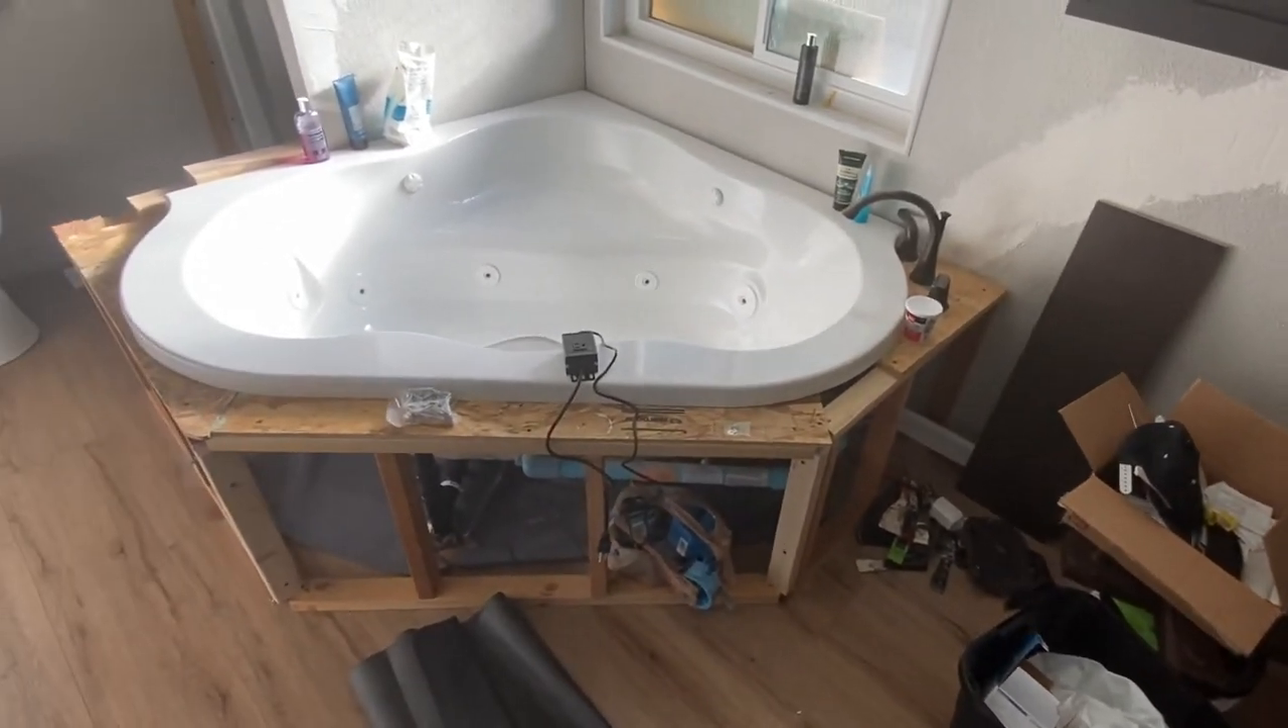I still have to do the rest of the tile work.